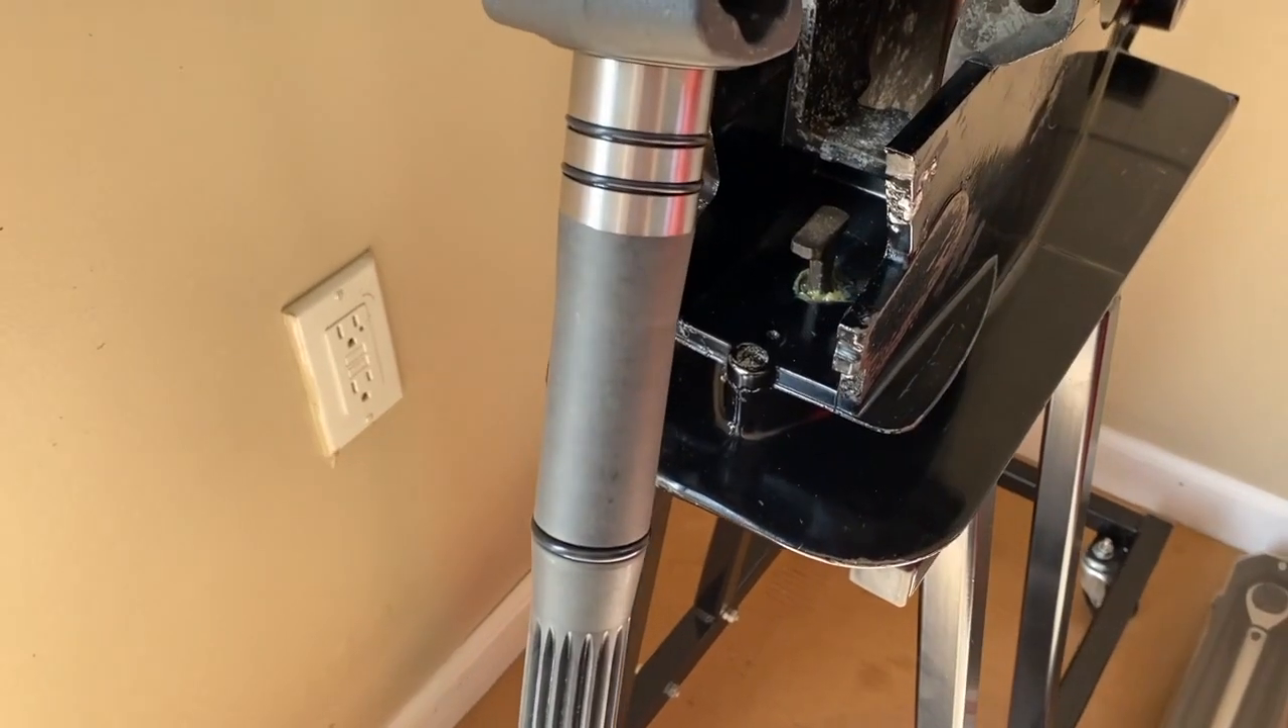O -rings are now installed.